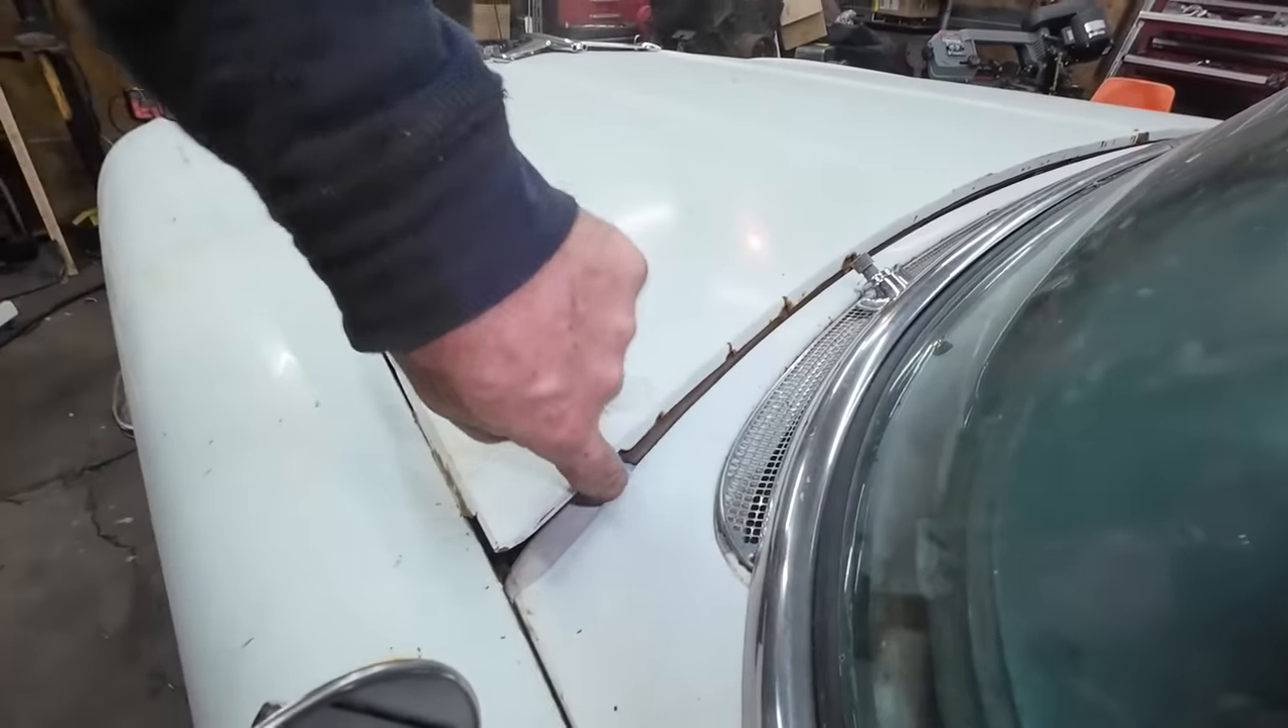I guess all the spot welds popped off, so the hood's kind of lifting up over in the corner here.